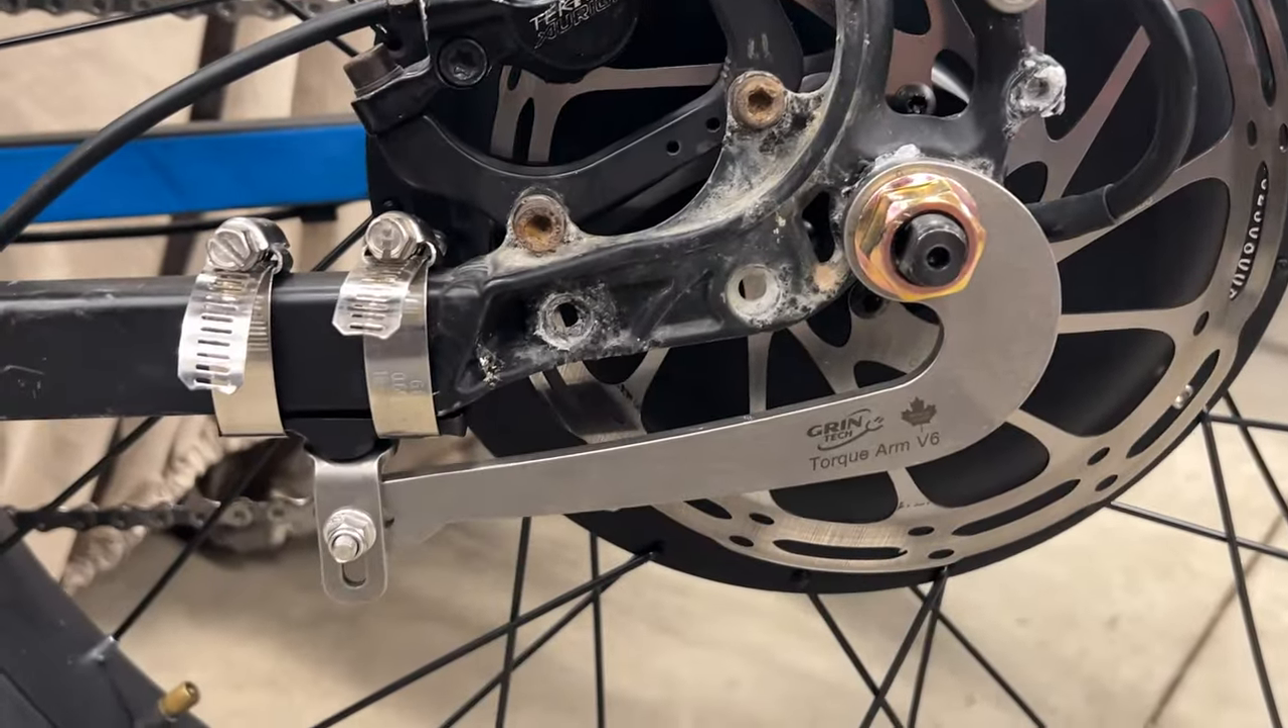So there's the torque arm installed.